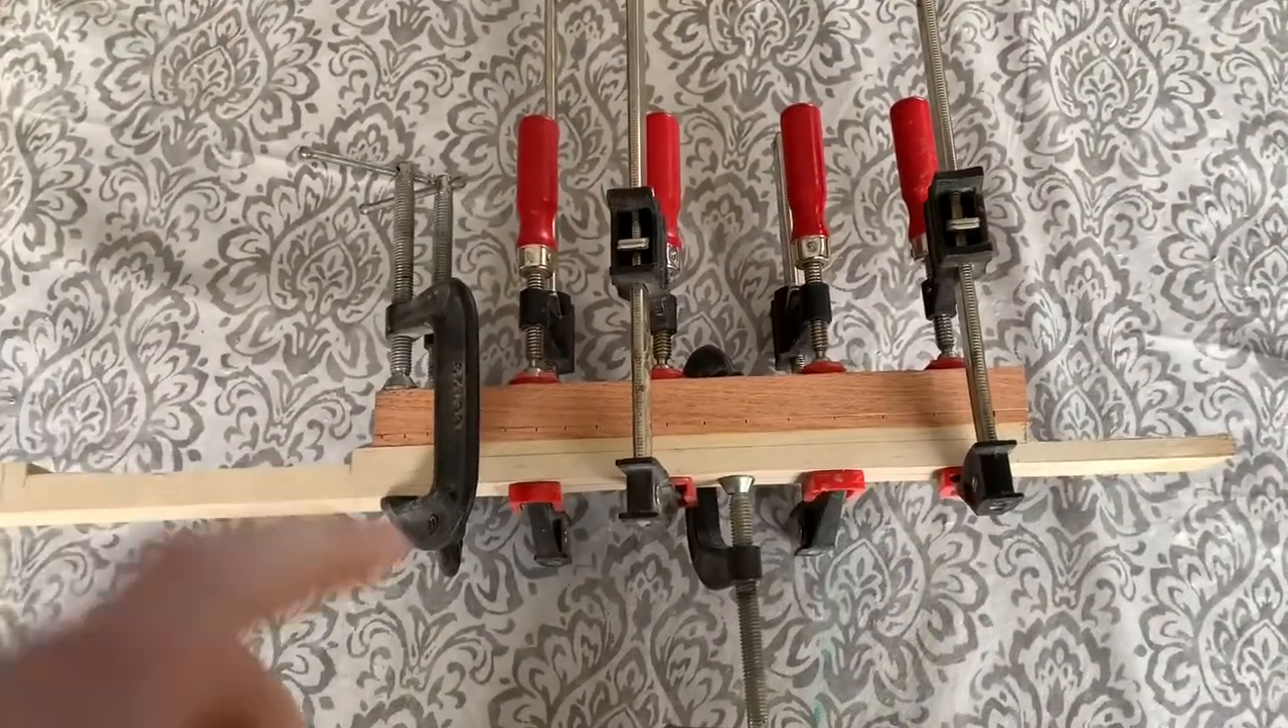Here's our glue up for the fretboard you can see it uh sandwiched in there this is just a straight piece to distribute the clamping pressure.